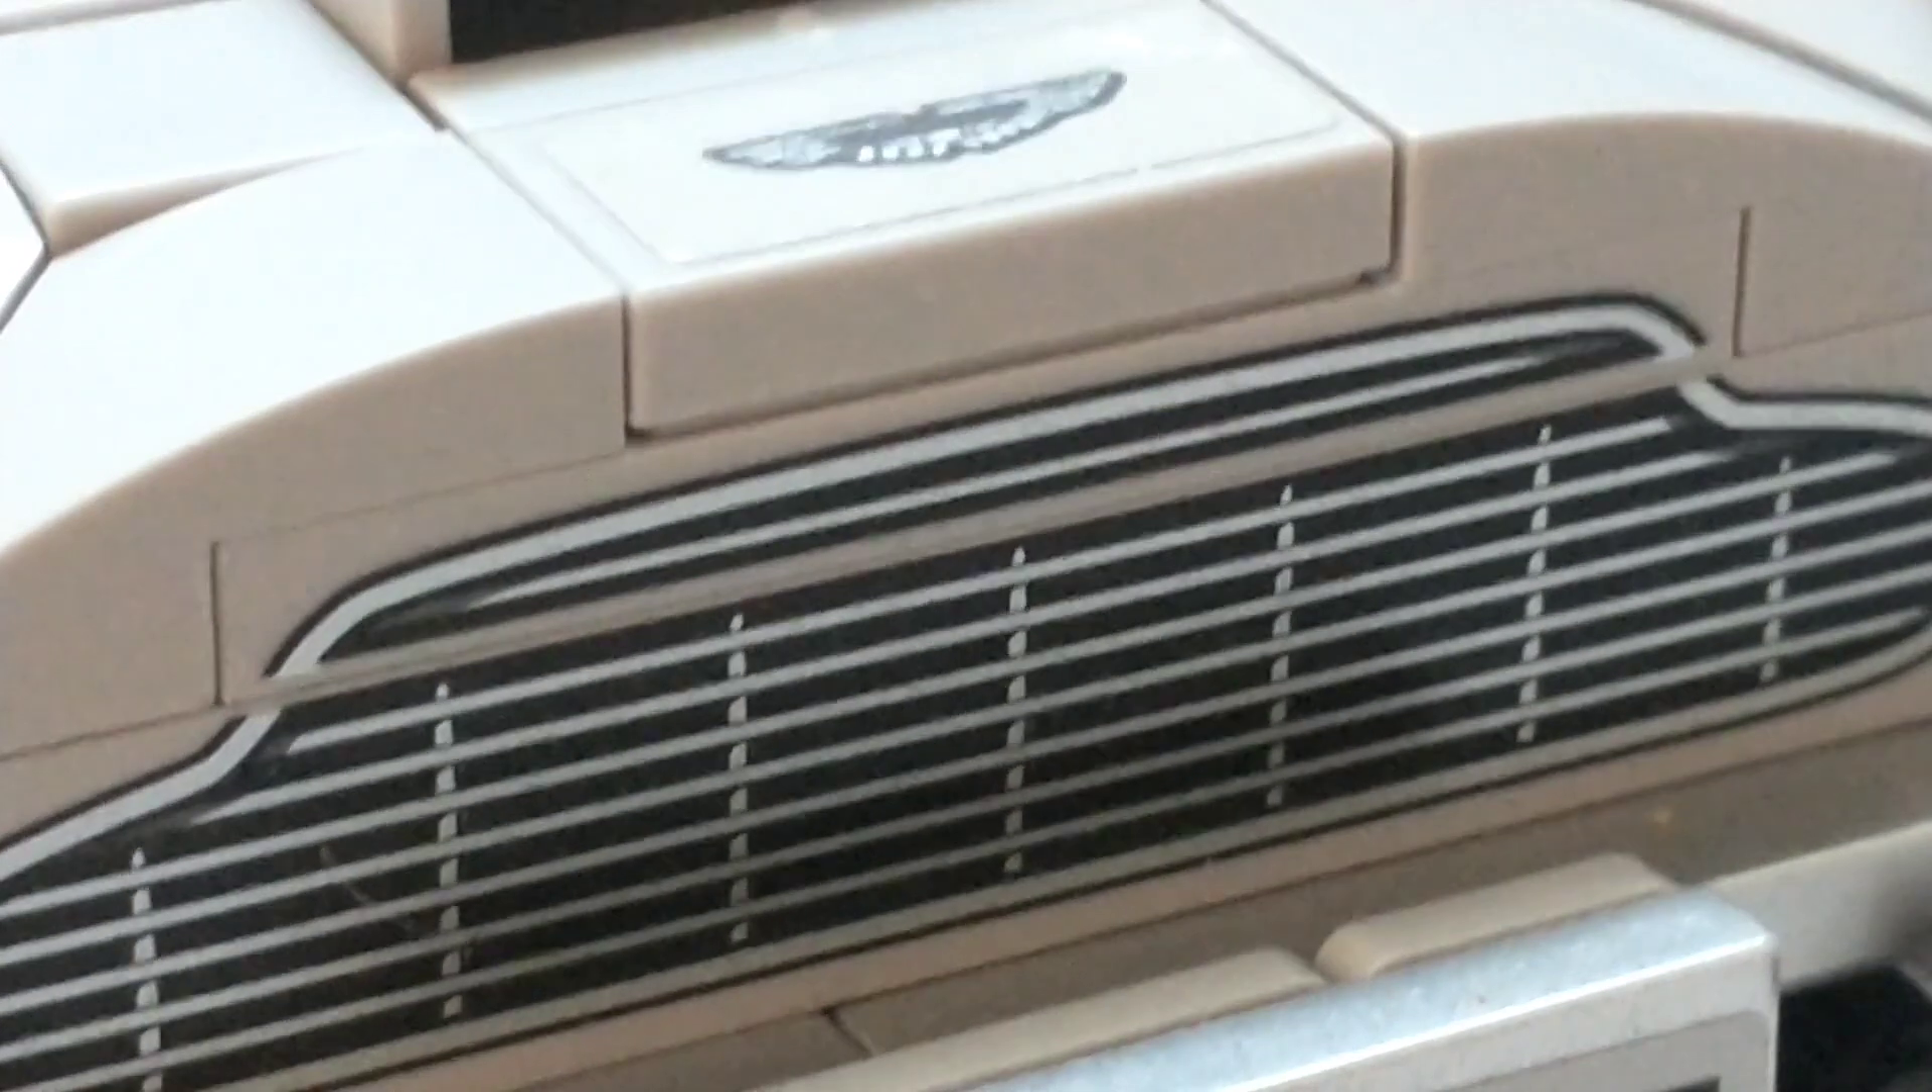The front grille of the Aston Martin looks really nice. It basically uses two pieces, which does create a small gap, but it's not really super noticeable, so I don't mind it that much.